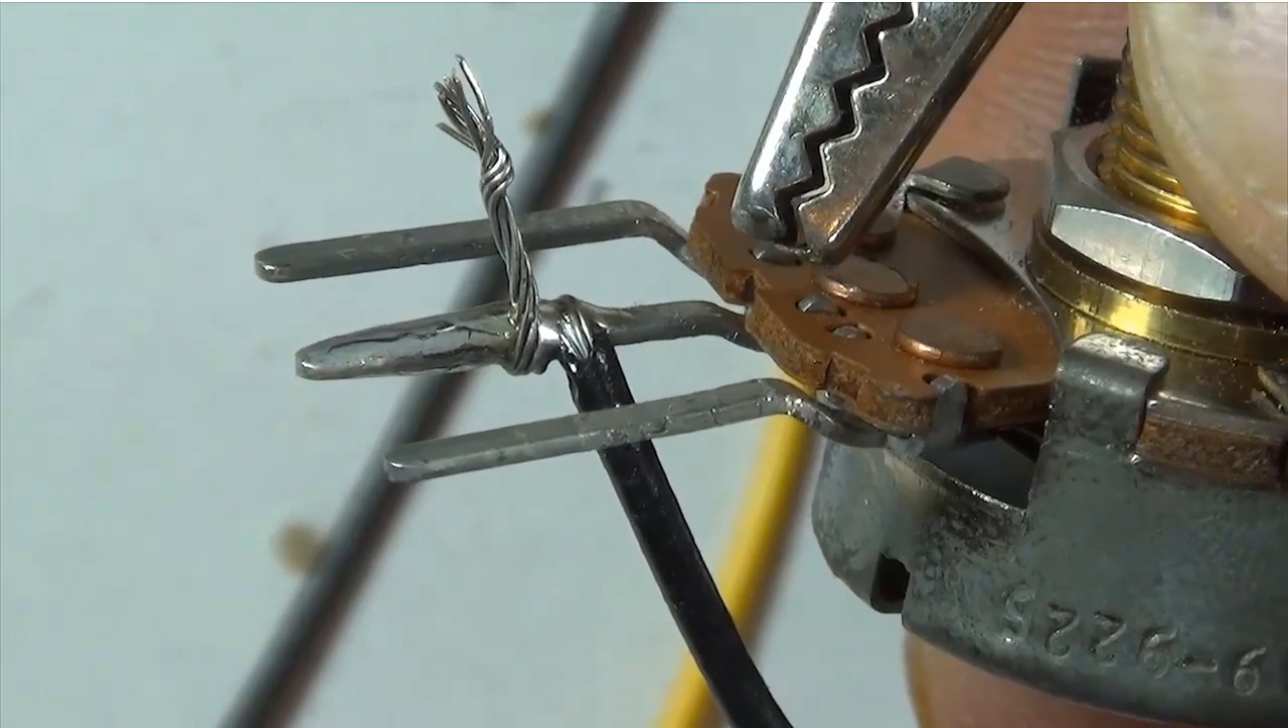Notice the insulation is right up against the spade connector which is a good thing.